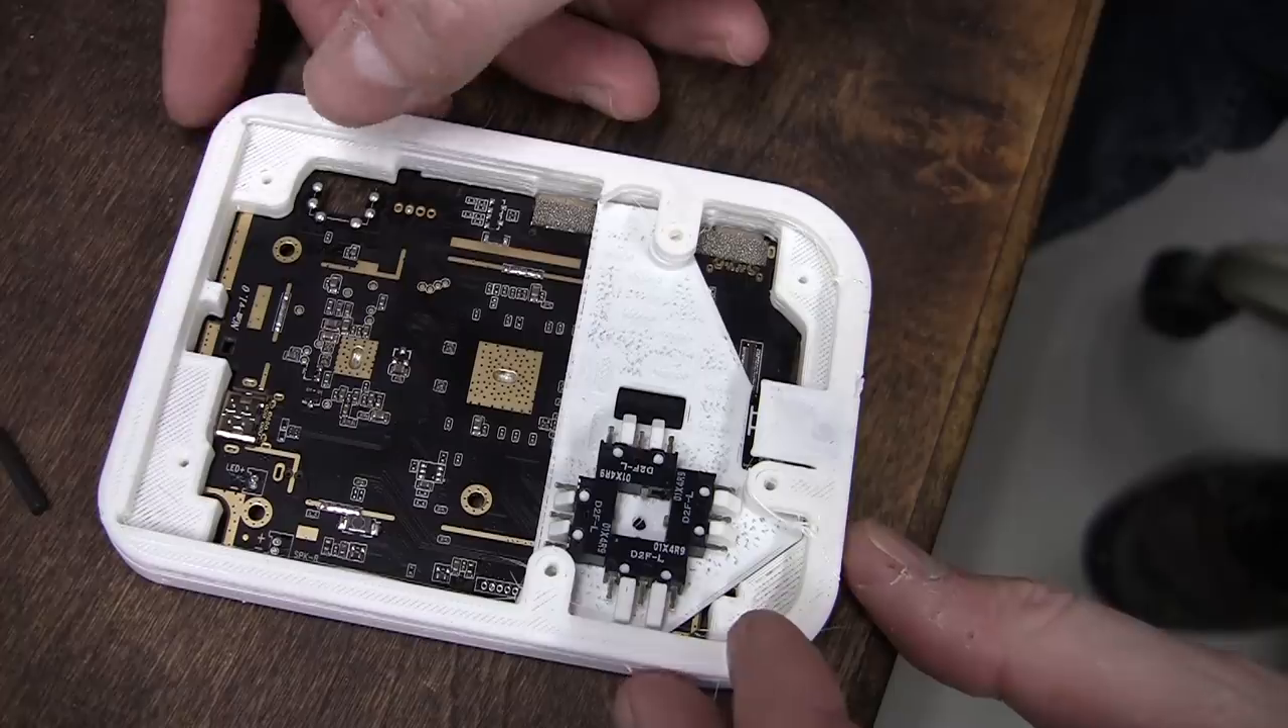Here's our control board. This fits right there. You can see we've got a little bit of a gap tolerance for it.